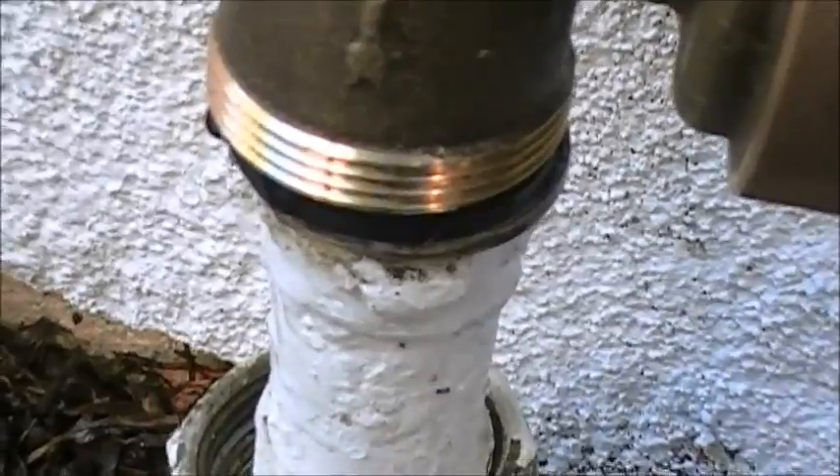Okay, so I've managed to get the O -ring down there at the bottom.